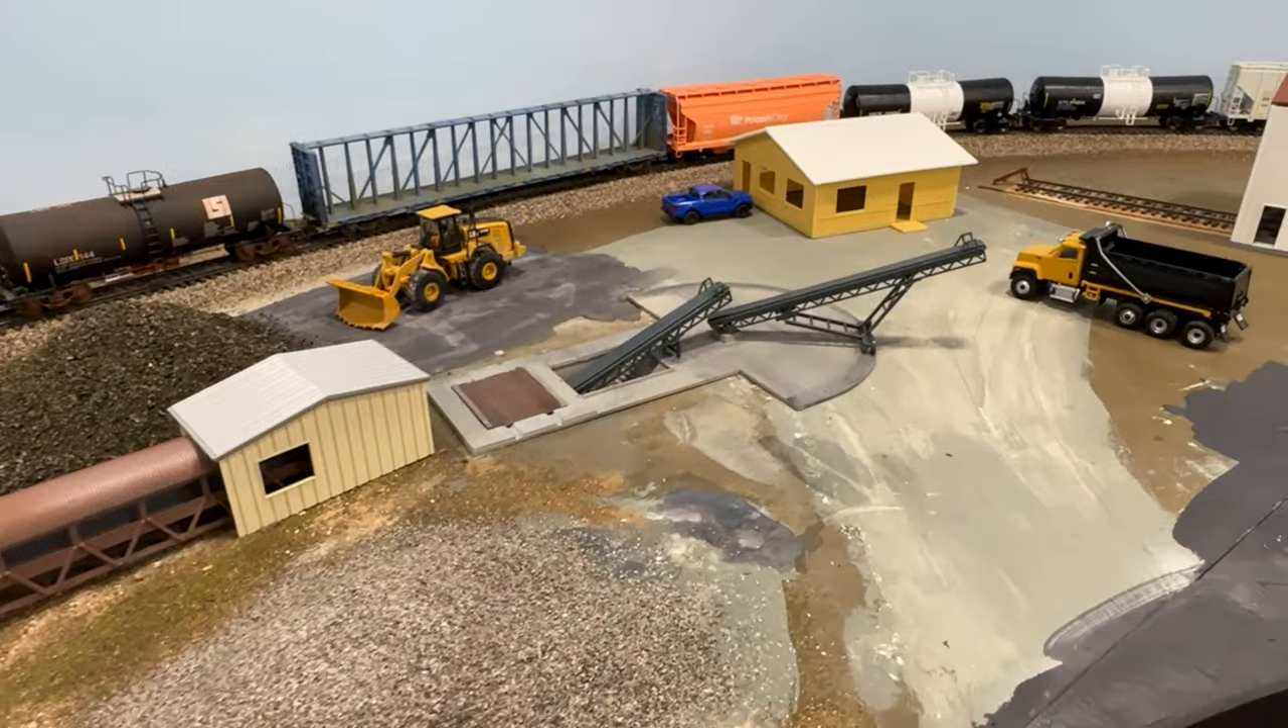I've placed the buildings back where they belong and the scene is really starting to come to life.